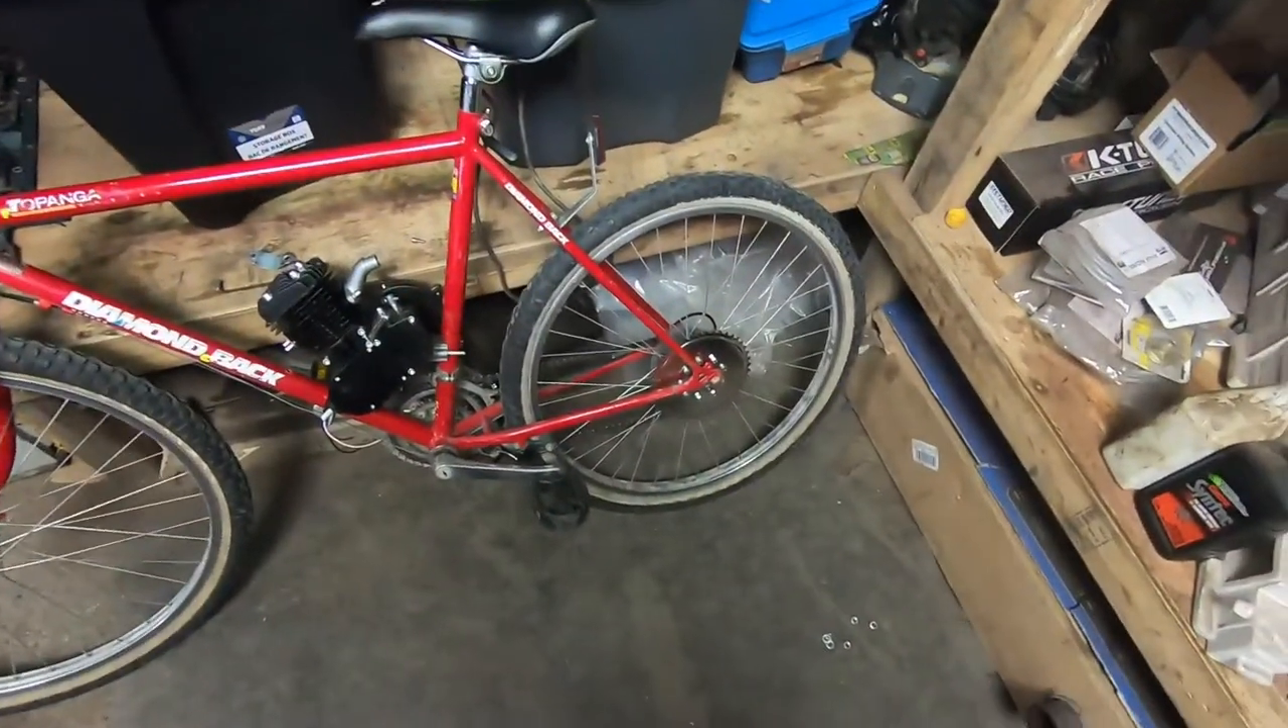All right now that your rear sprocket's on and the rear wheel is back on it's now time to mount the motor.